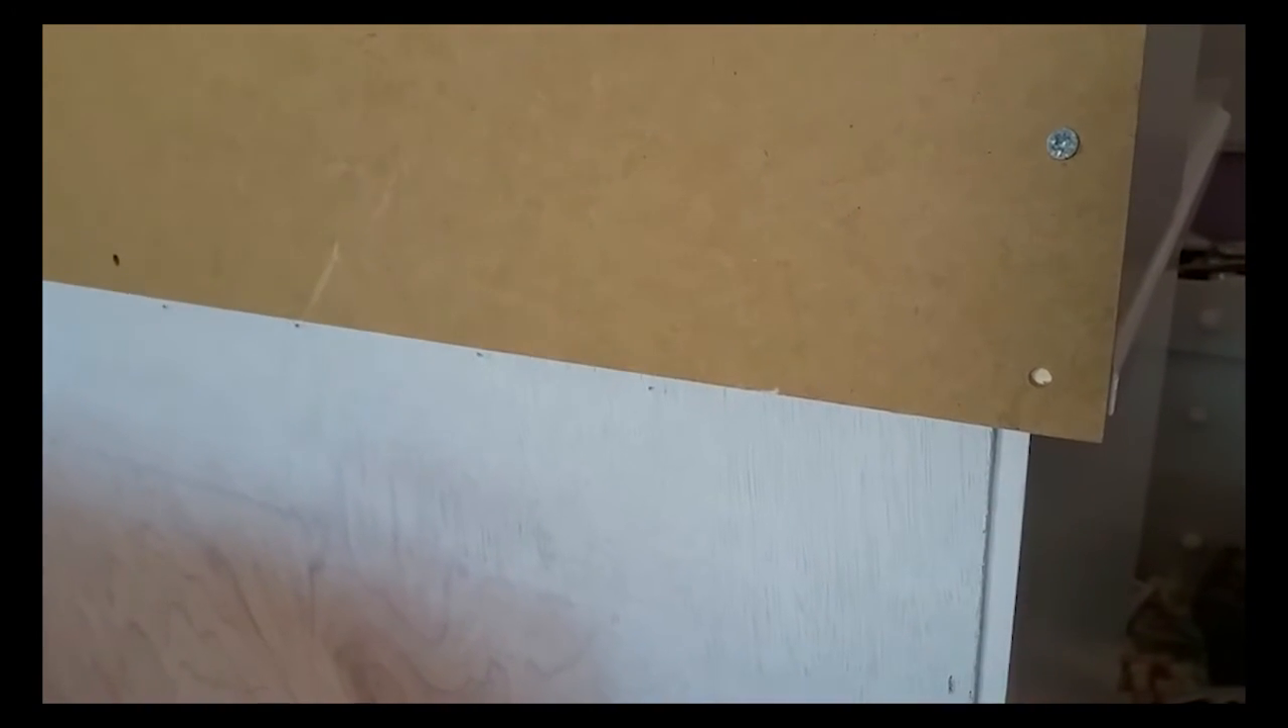When you look at the back of the desk with the hutch sitting on top of it you'll see that the problem that I'm facing which is where the edge of the hutch does not line up with the edge of the desk.